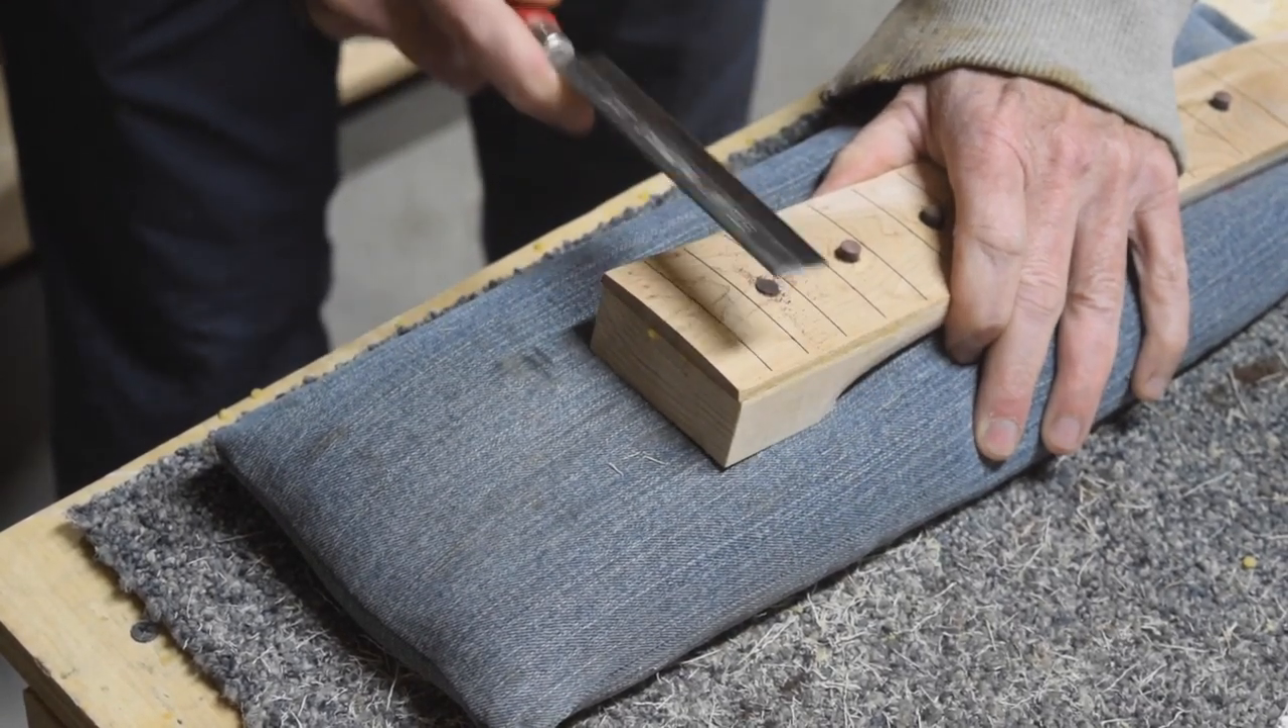Now as you can see the marker dots that I glued into the top of the fretboard are sitting way too proud. They're about a quarter of an inch up out of the fretboard.